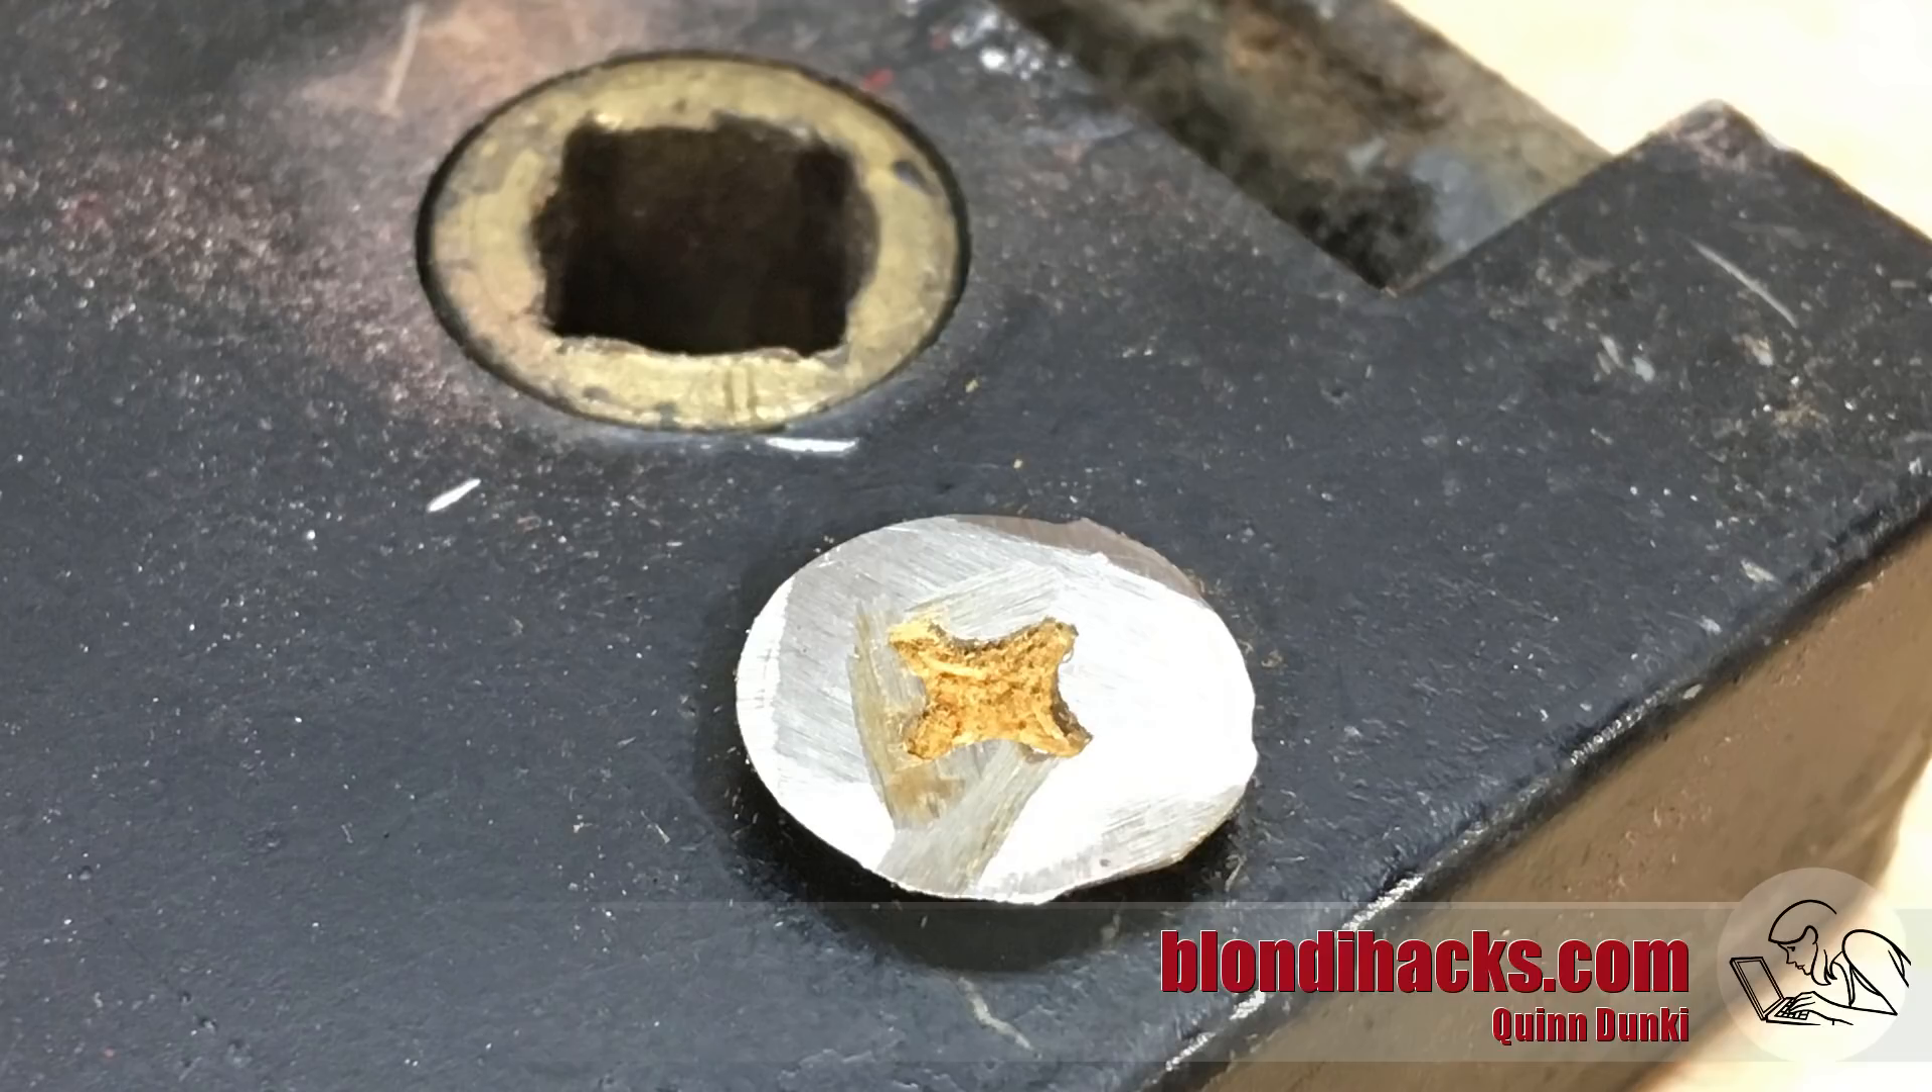They've ground the head flat trying to get it flush with the case. But as you can see, they didn't quite get there.